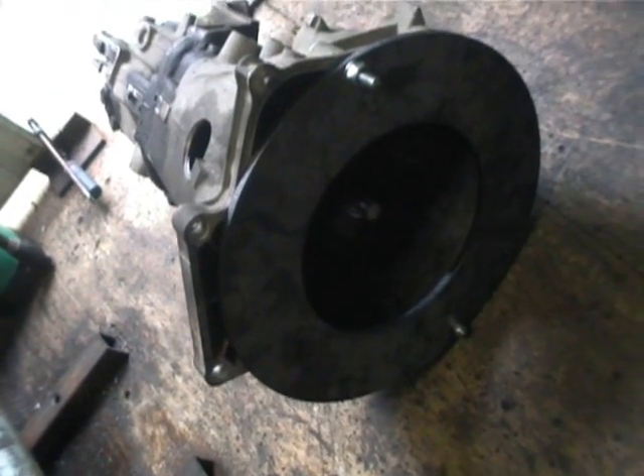So as you can see now we have a nice 8mm steel plate there on the gearbox bell housing.